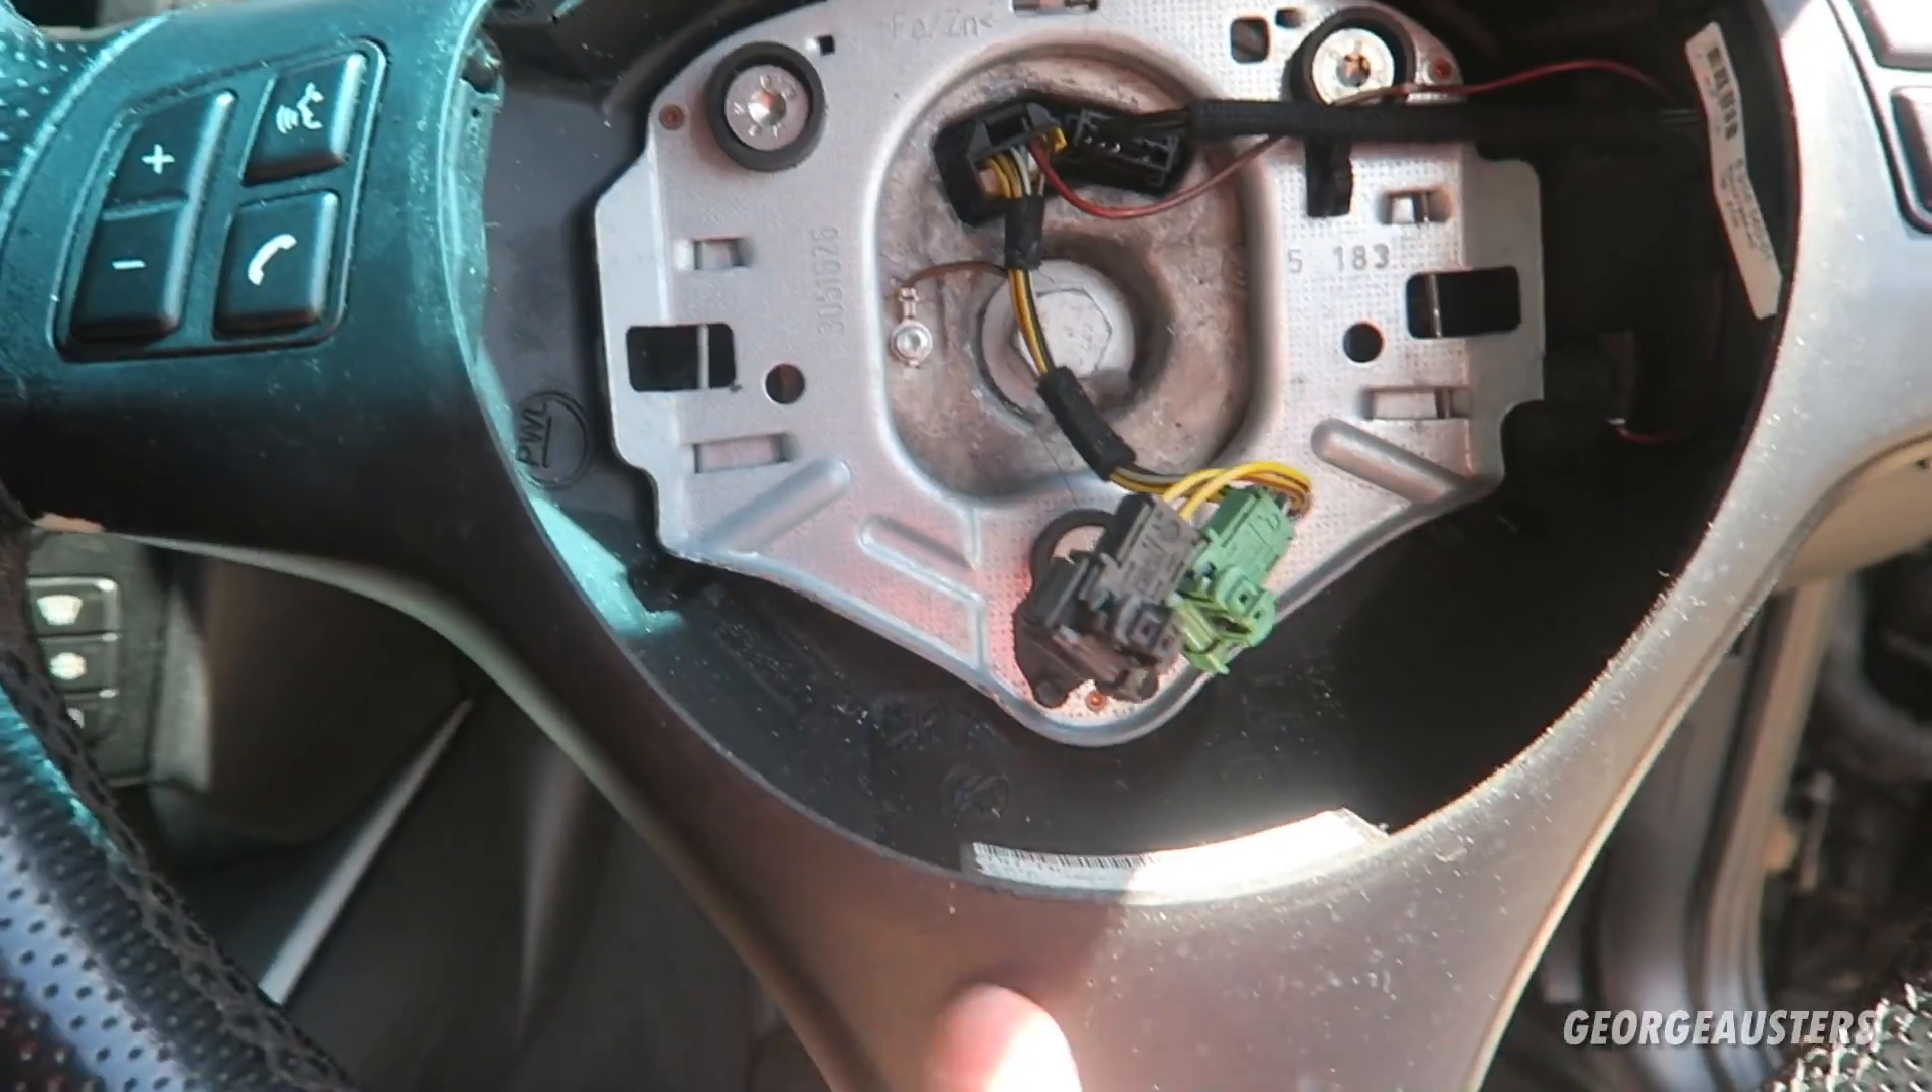There we go that's the airbag removed.